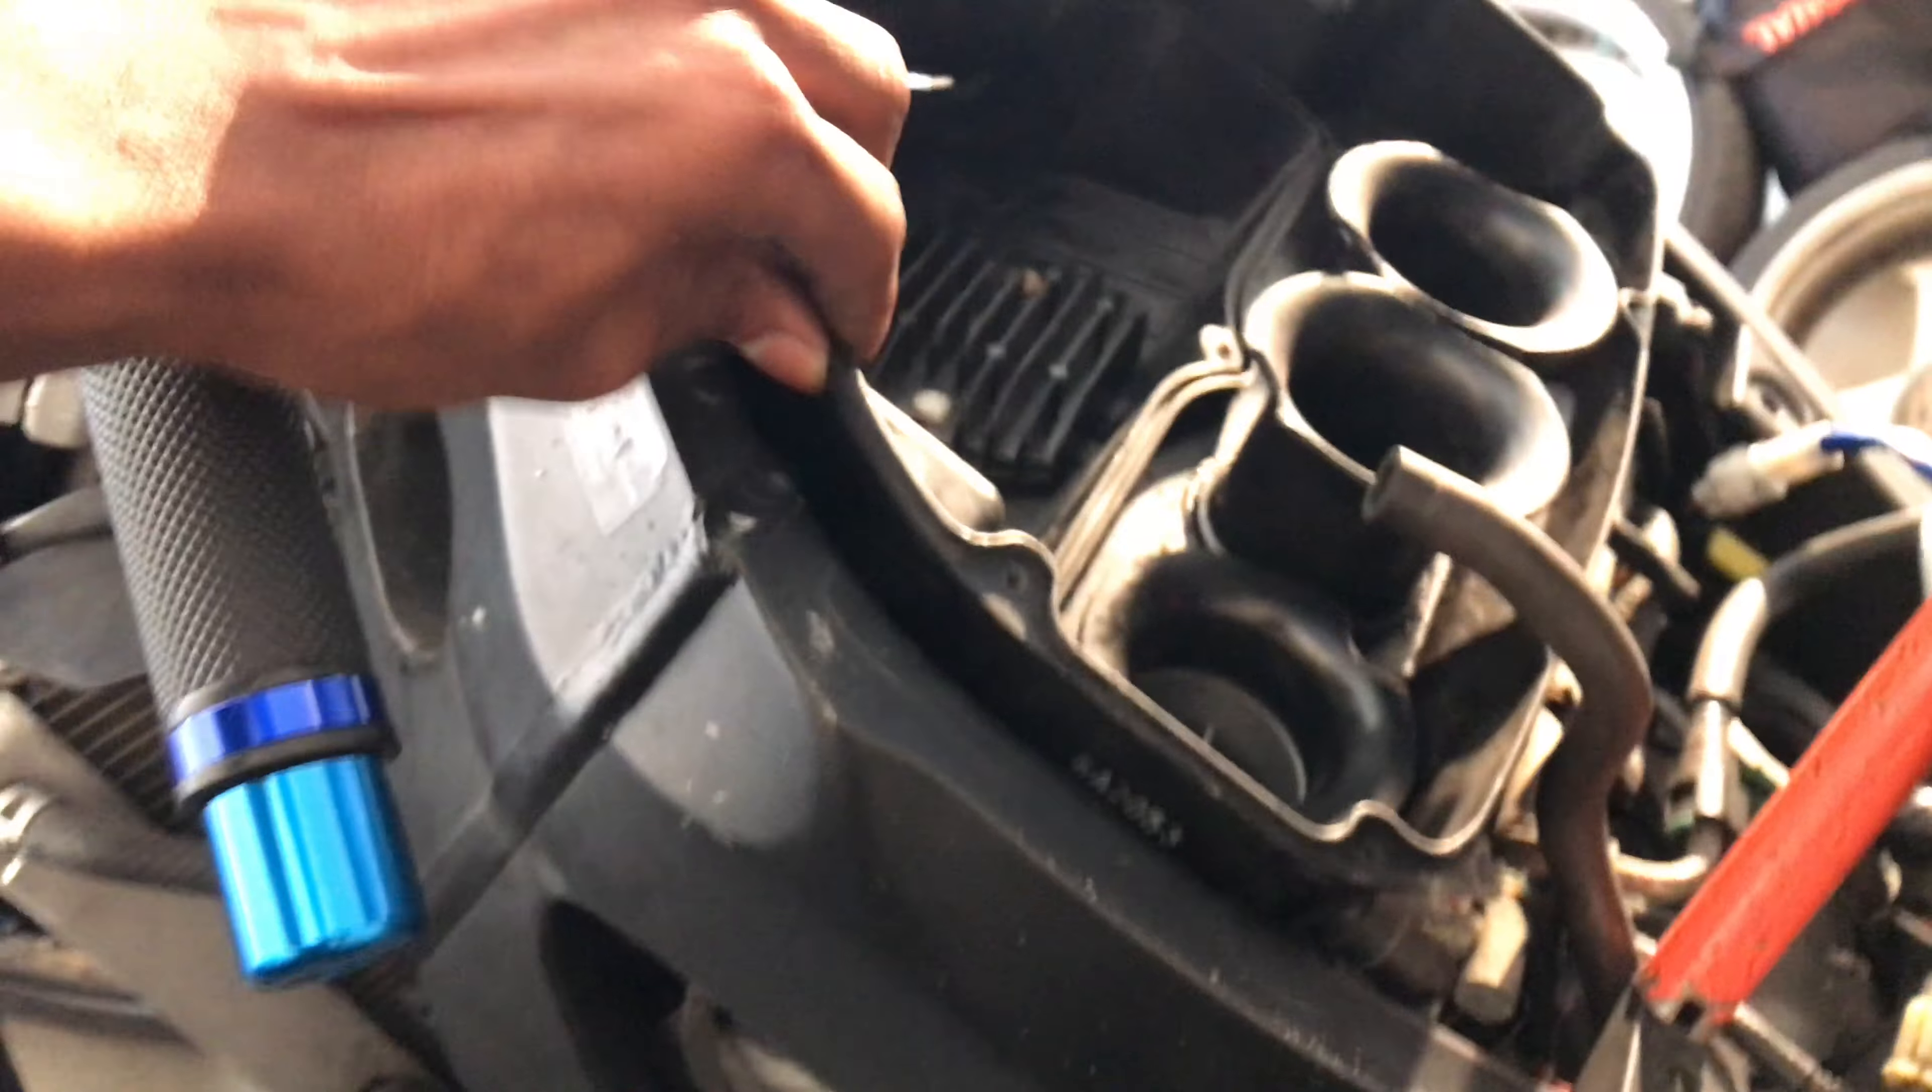We've got the bottom part of the air box in place.